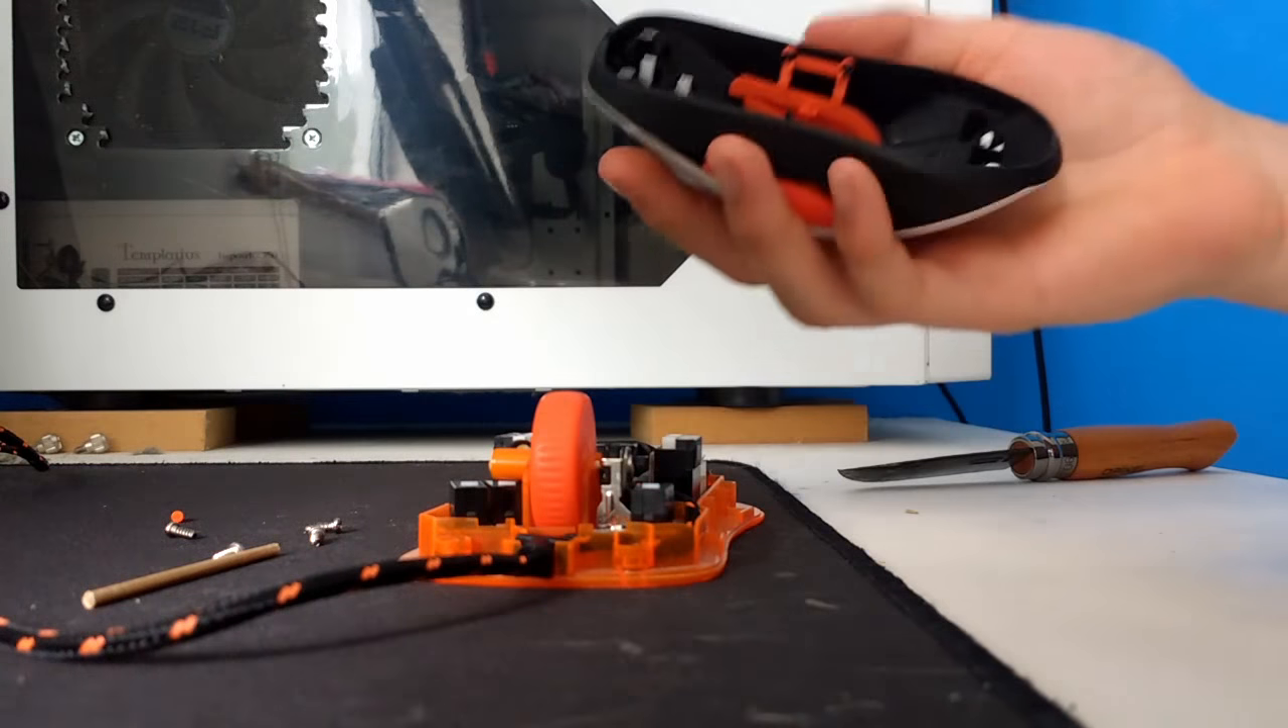Okay, so the very last thing to do is just put the shell on.